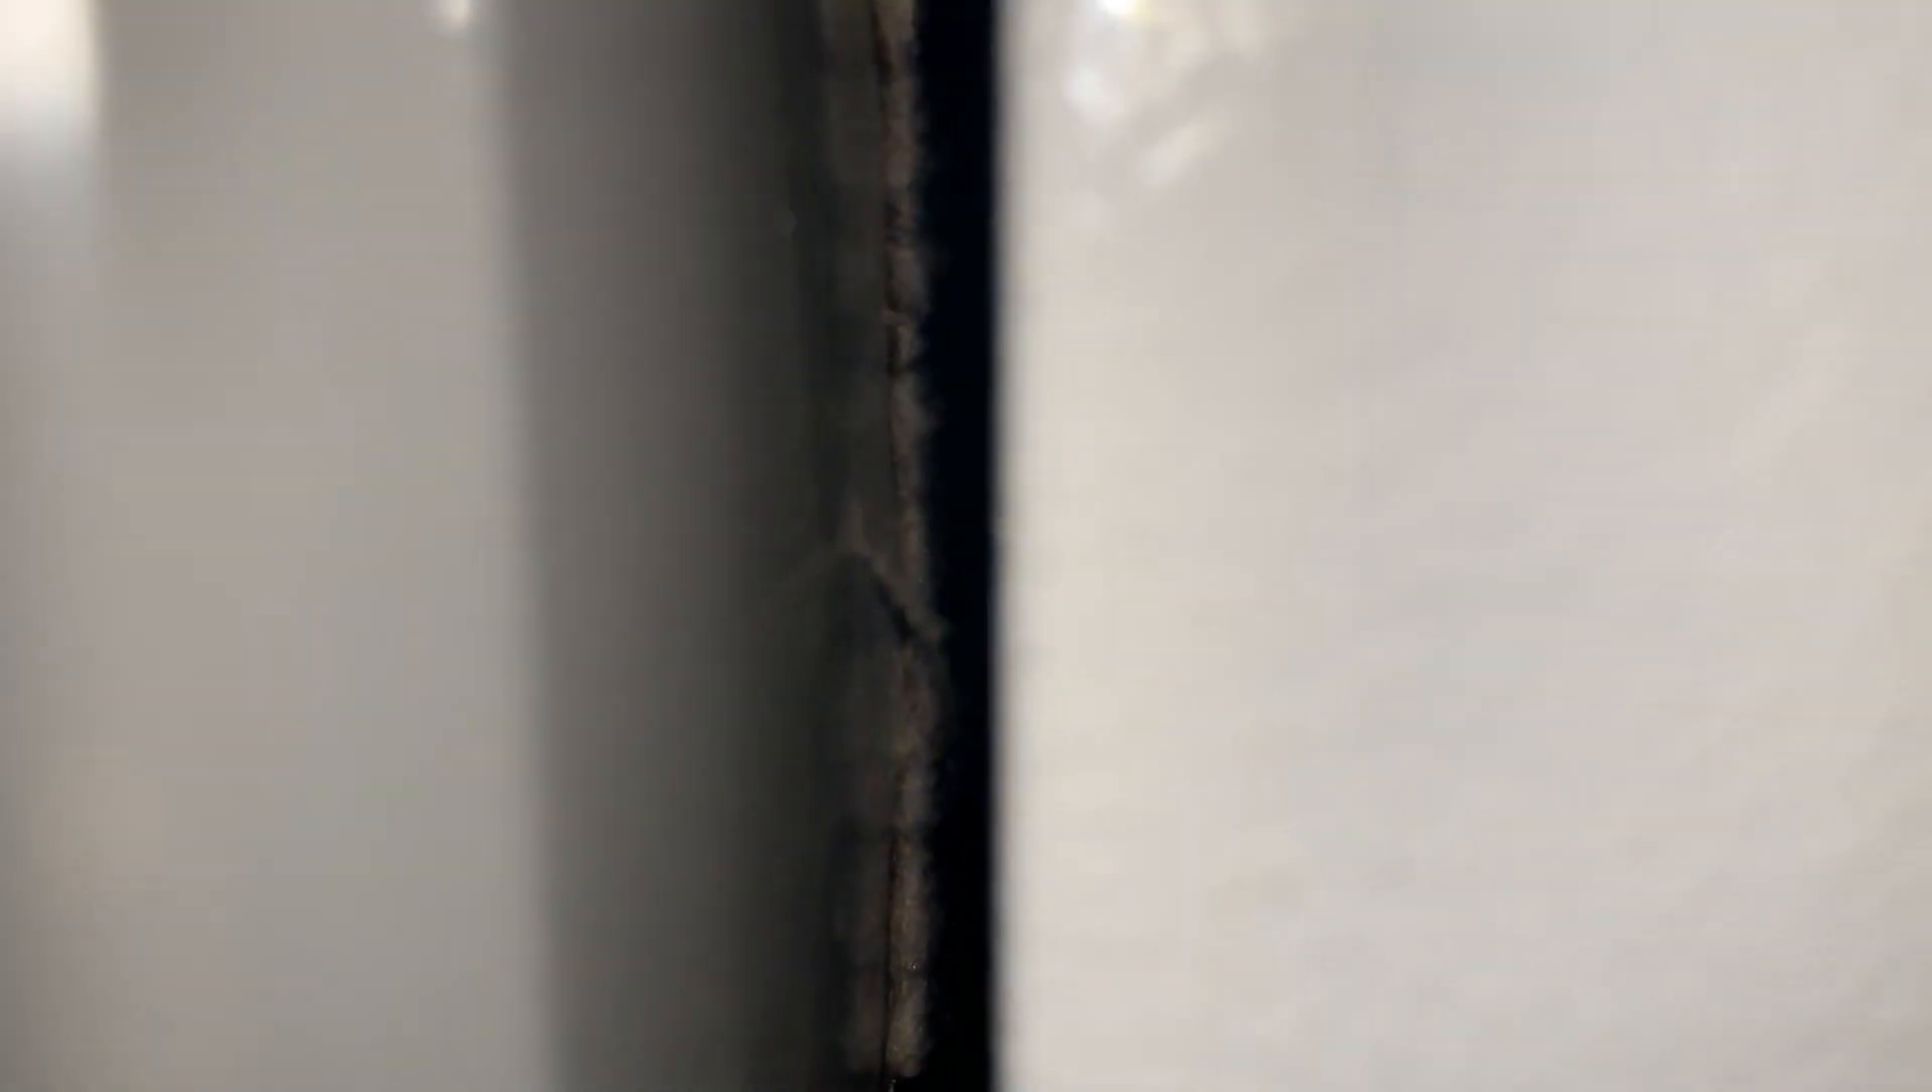Look at that return looks like they added the filter media cabinet and just made it work let's see look at that is there a gap there oh yeah oh yeah.